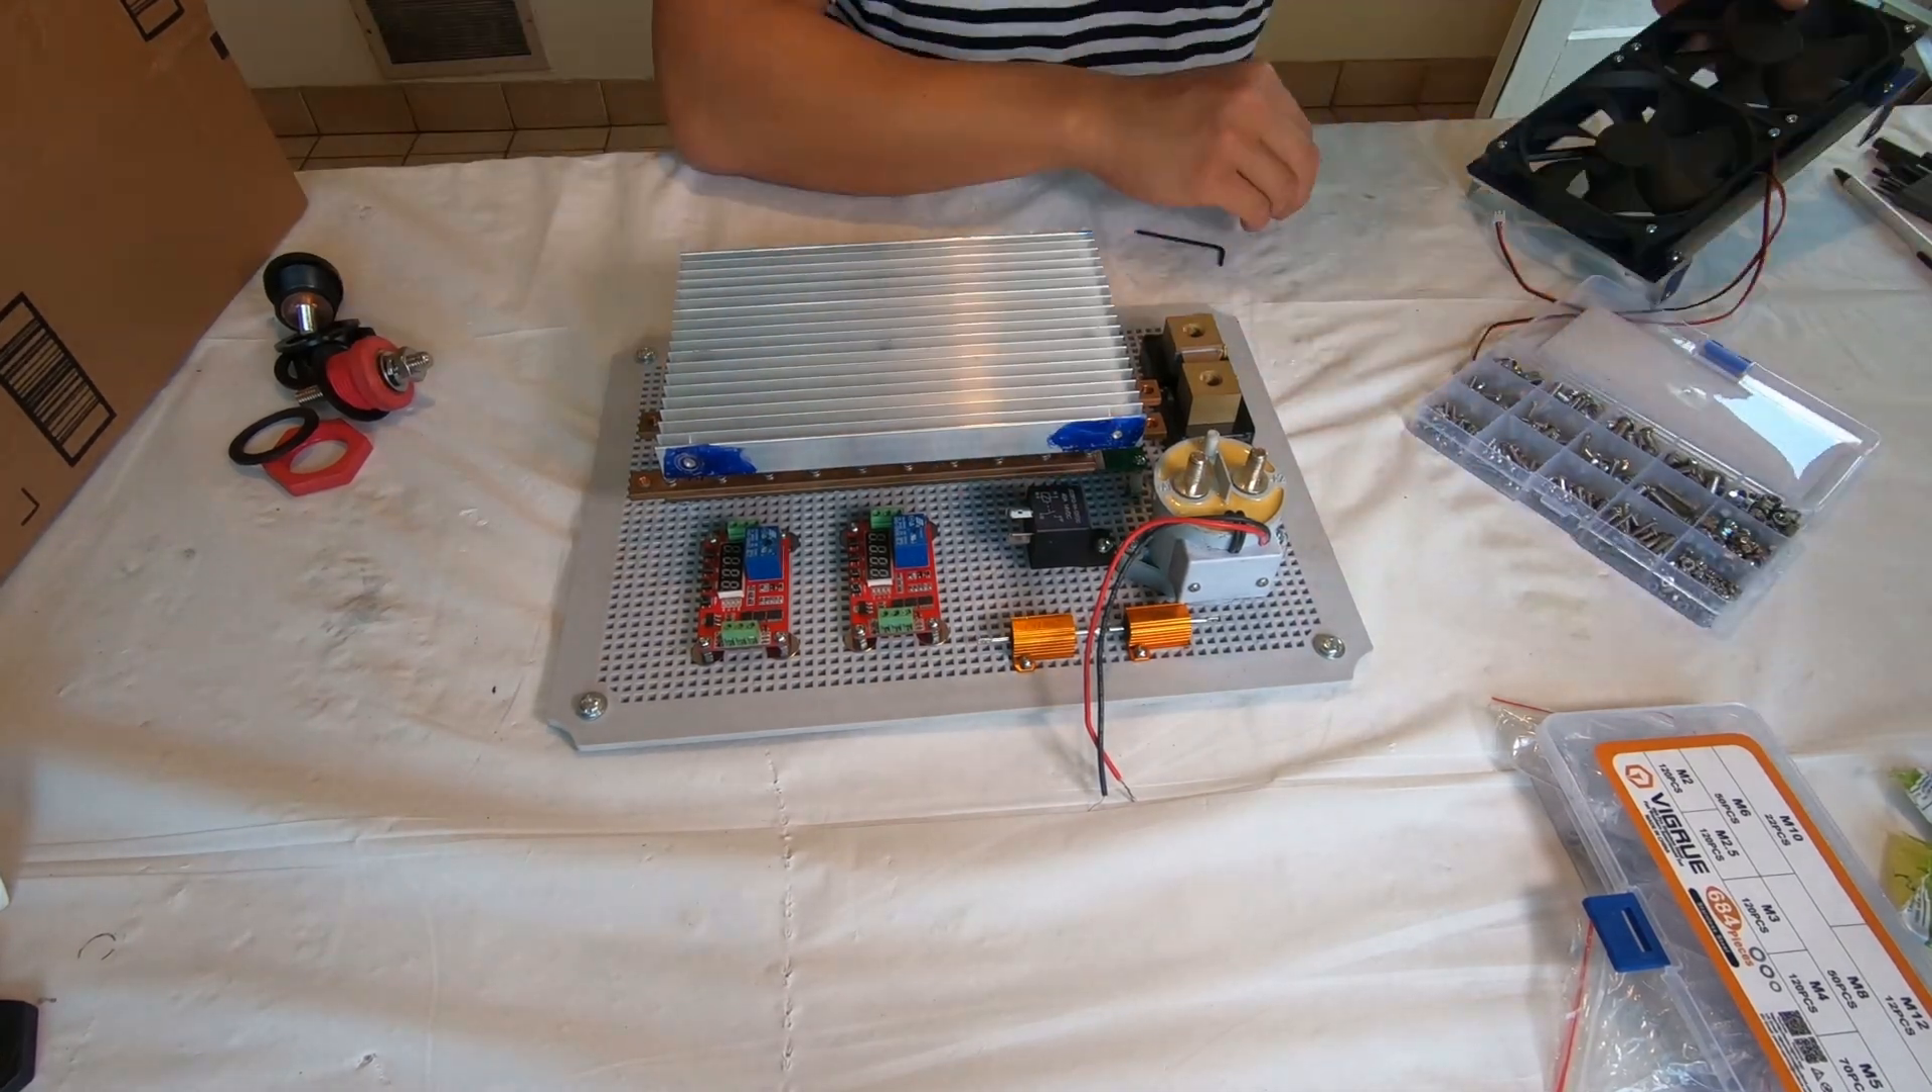After that I mounted the heat sink on top of the PWM control board.